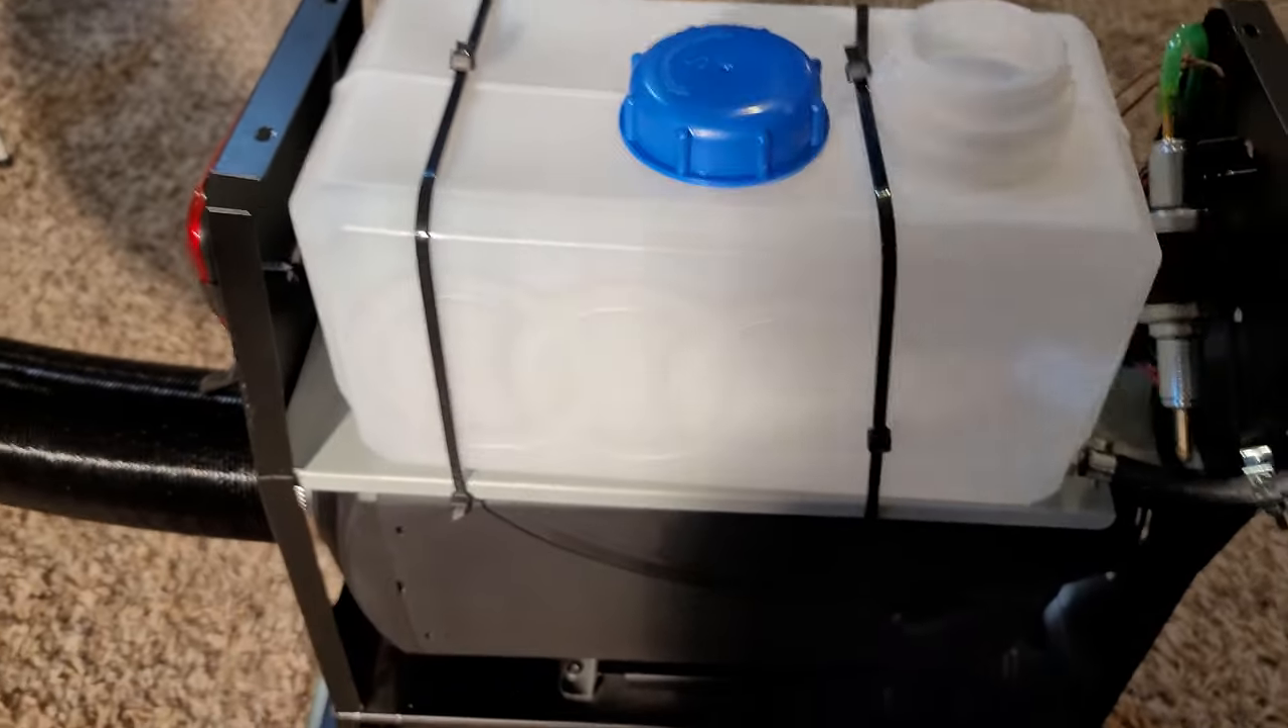And I did zip tie this tank to this tray here as it was just setting there and I just did that for a little extra safety.